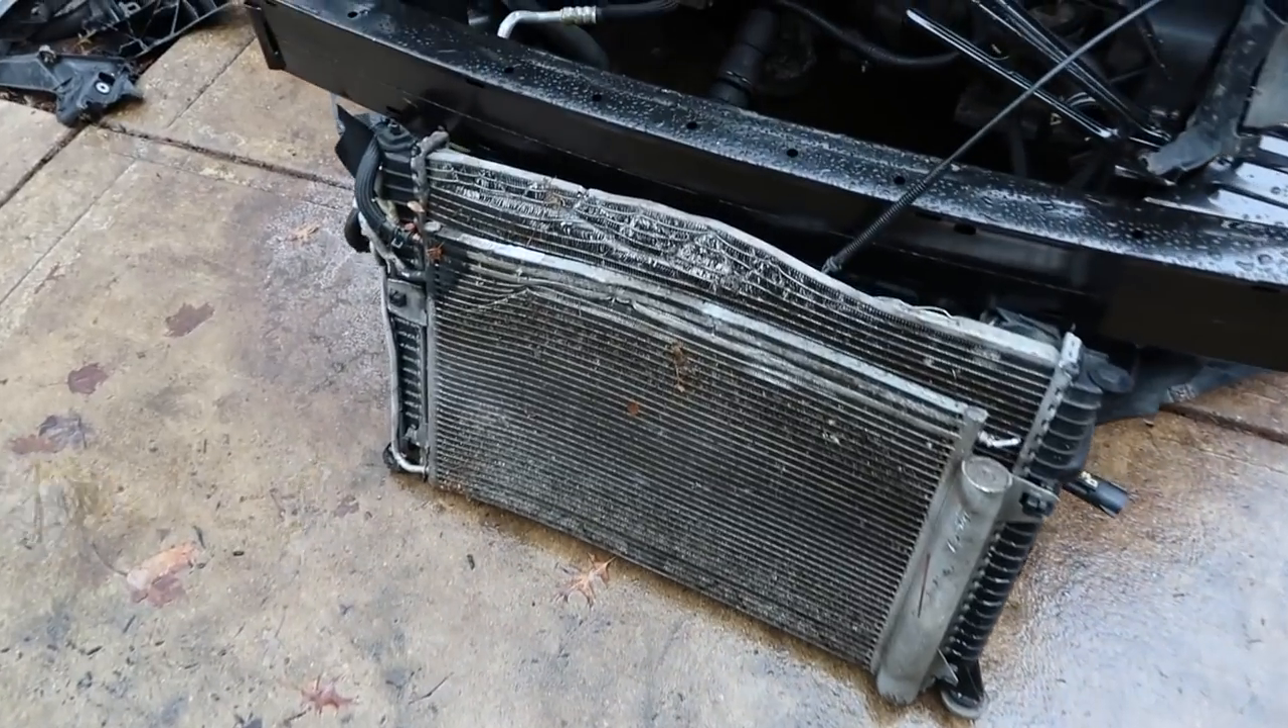All right, so here is the radiator, condenser, and fan assembly that came out of the car.